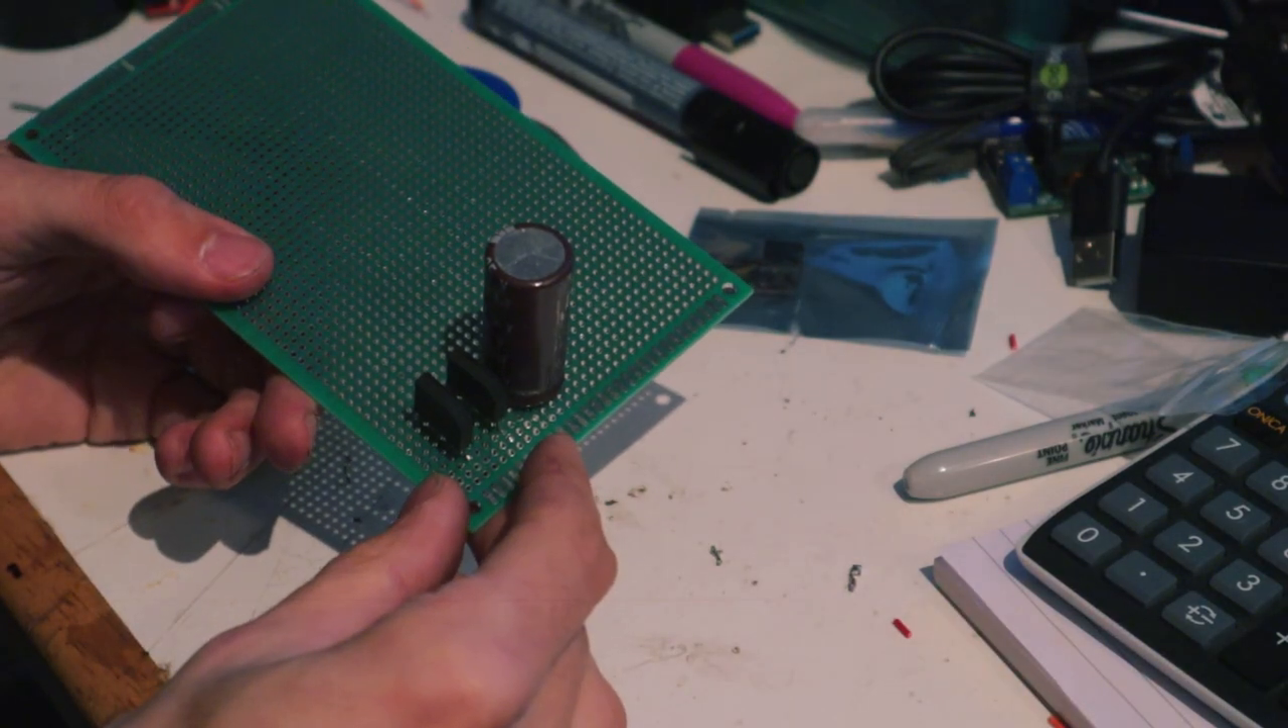So that's the rectifiers and the capacitor in place.